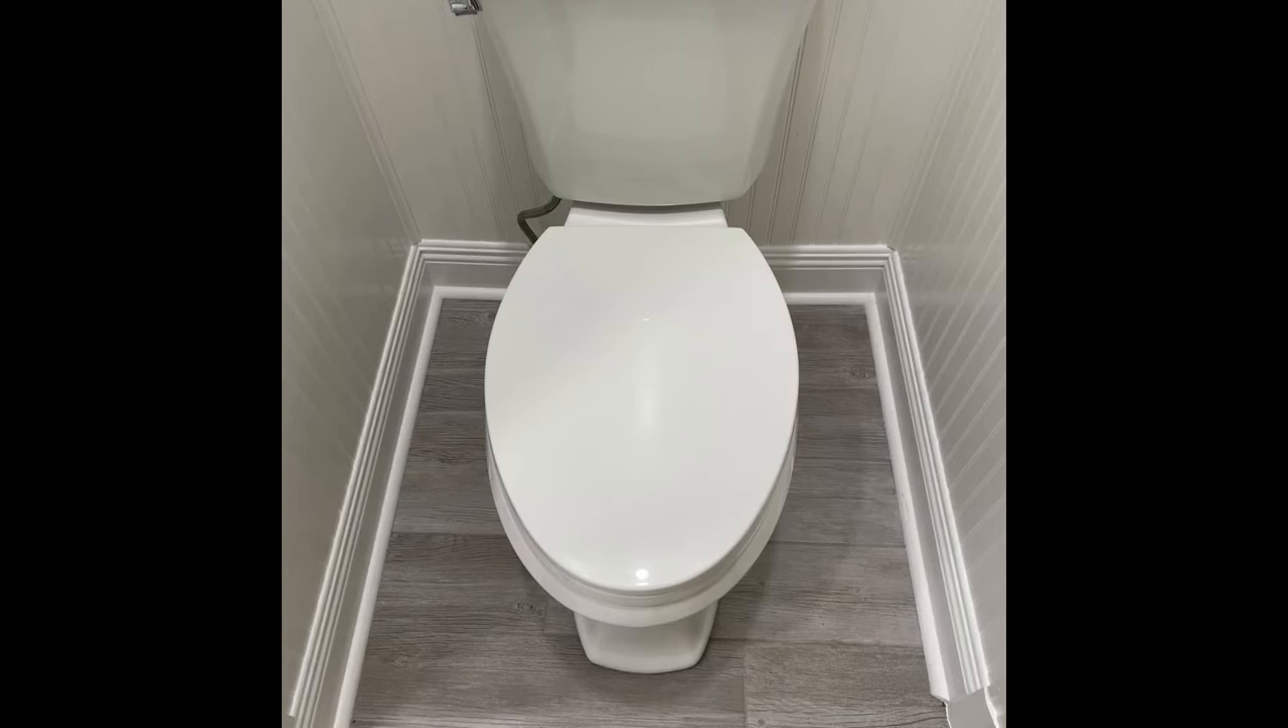Okay here's a final shot of the commode after it was reinstalled.